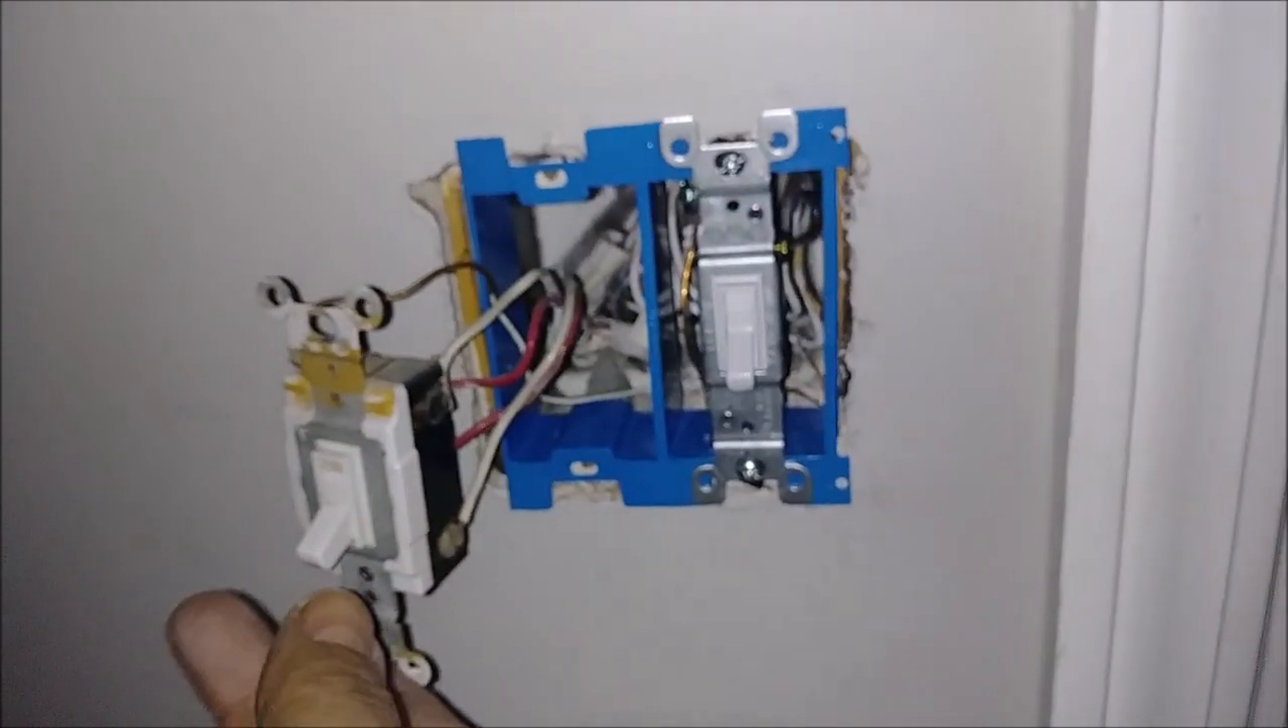And the only thing left now is just to attach this switch, a four-way switch to the box and then we can connect everything and I'll show you how it works.